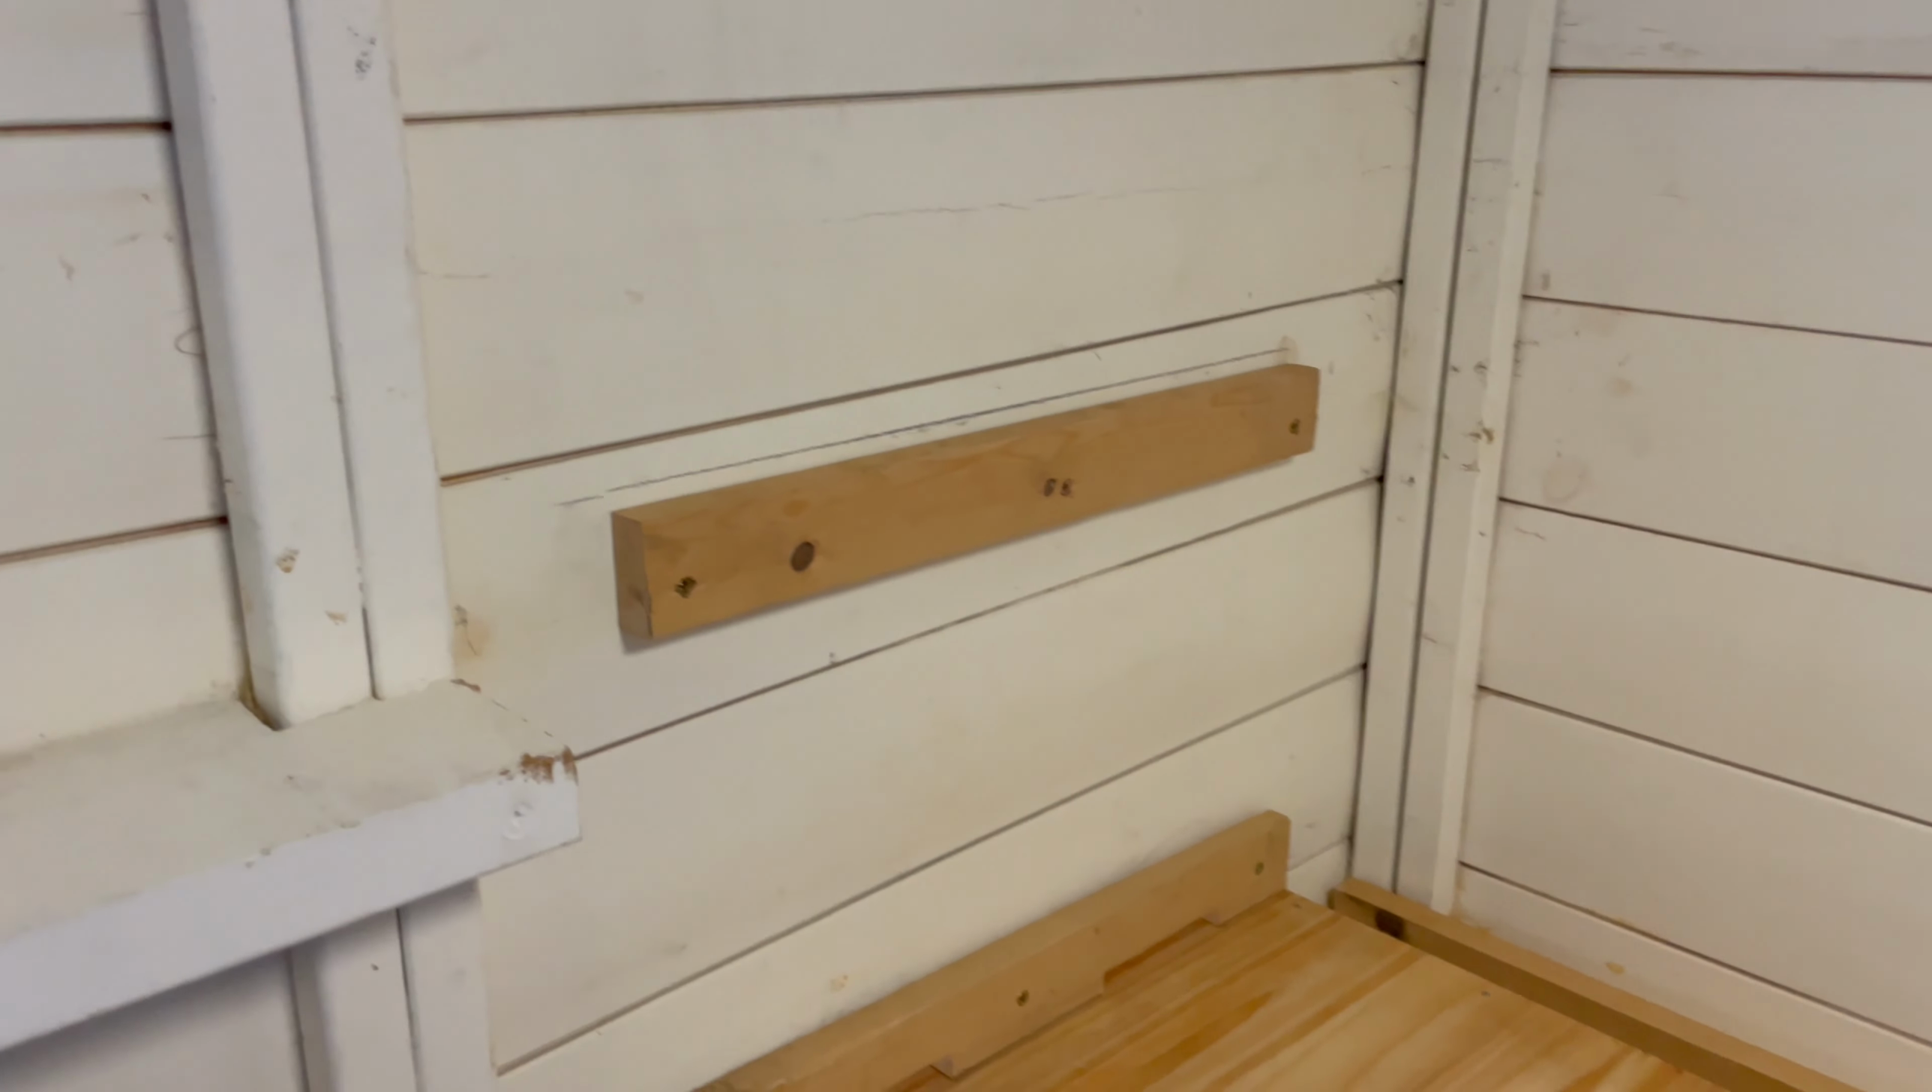What i've done is put a piece of timber on there to stop the um the hive pushing up against there.